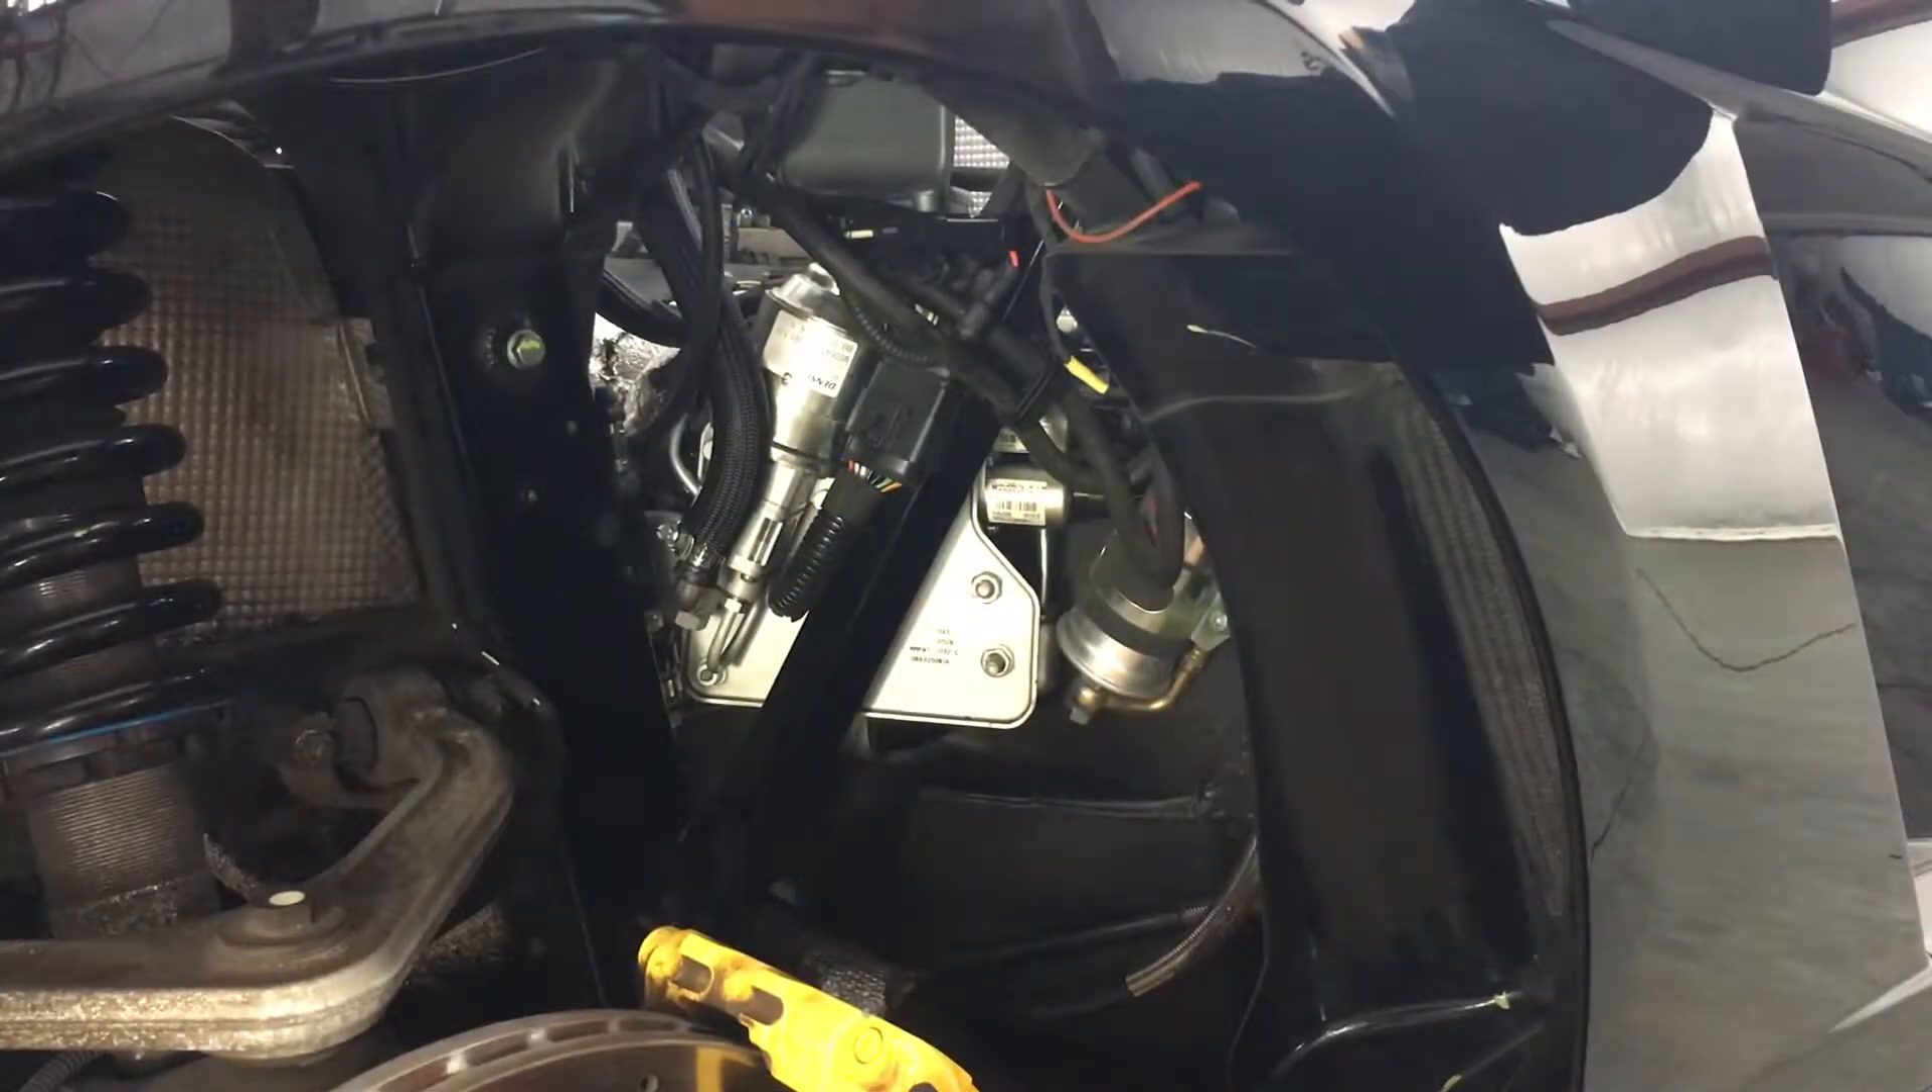So we have taken the right rear wheel off as well as the inner fender.